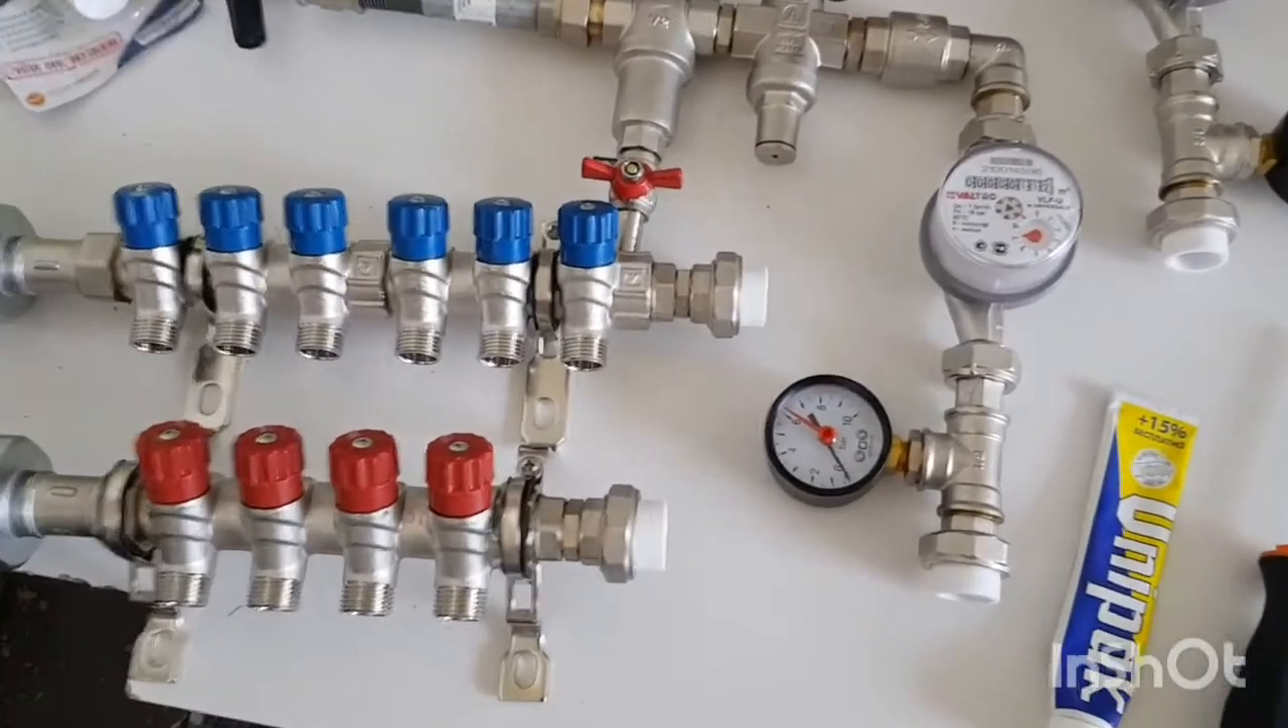И вот для сравнения собраны, но еще не установленные коллектора.